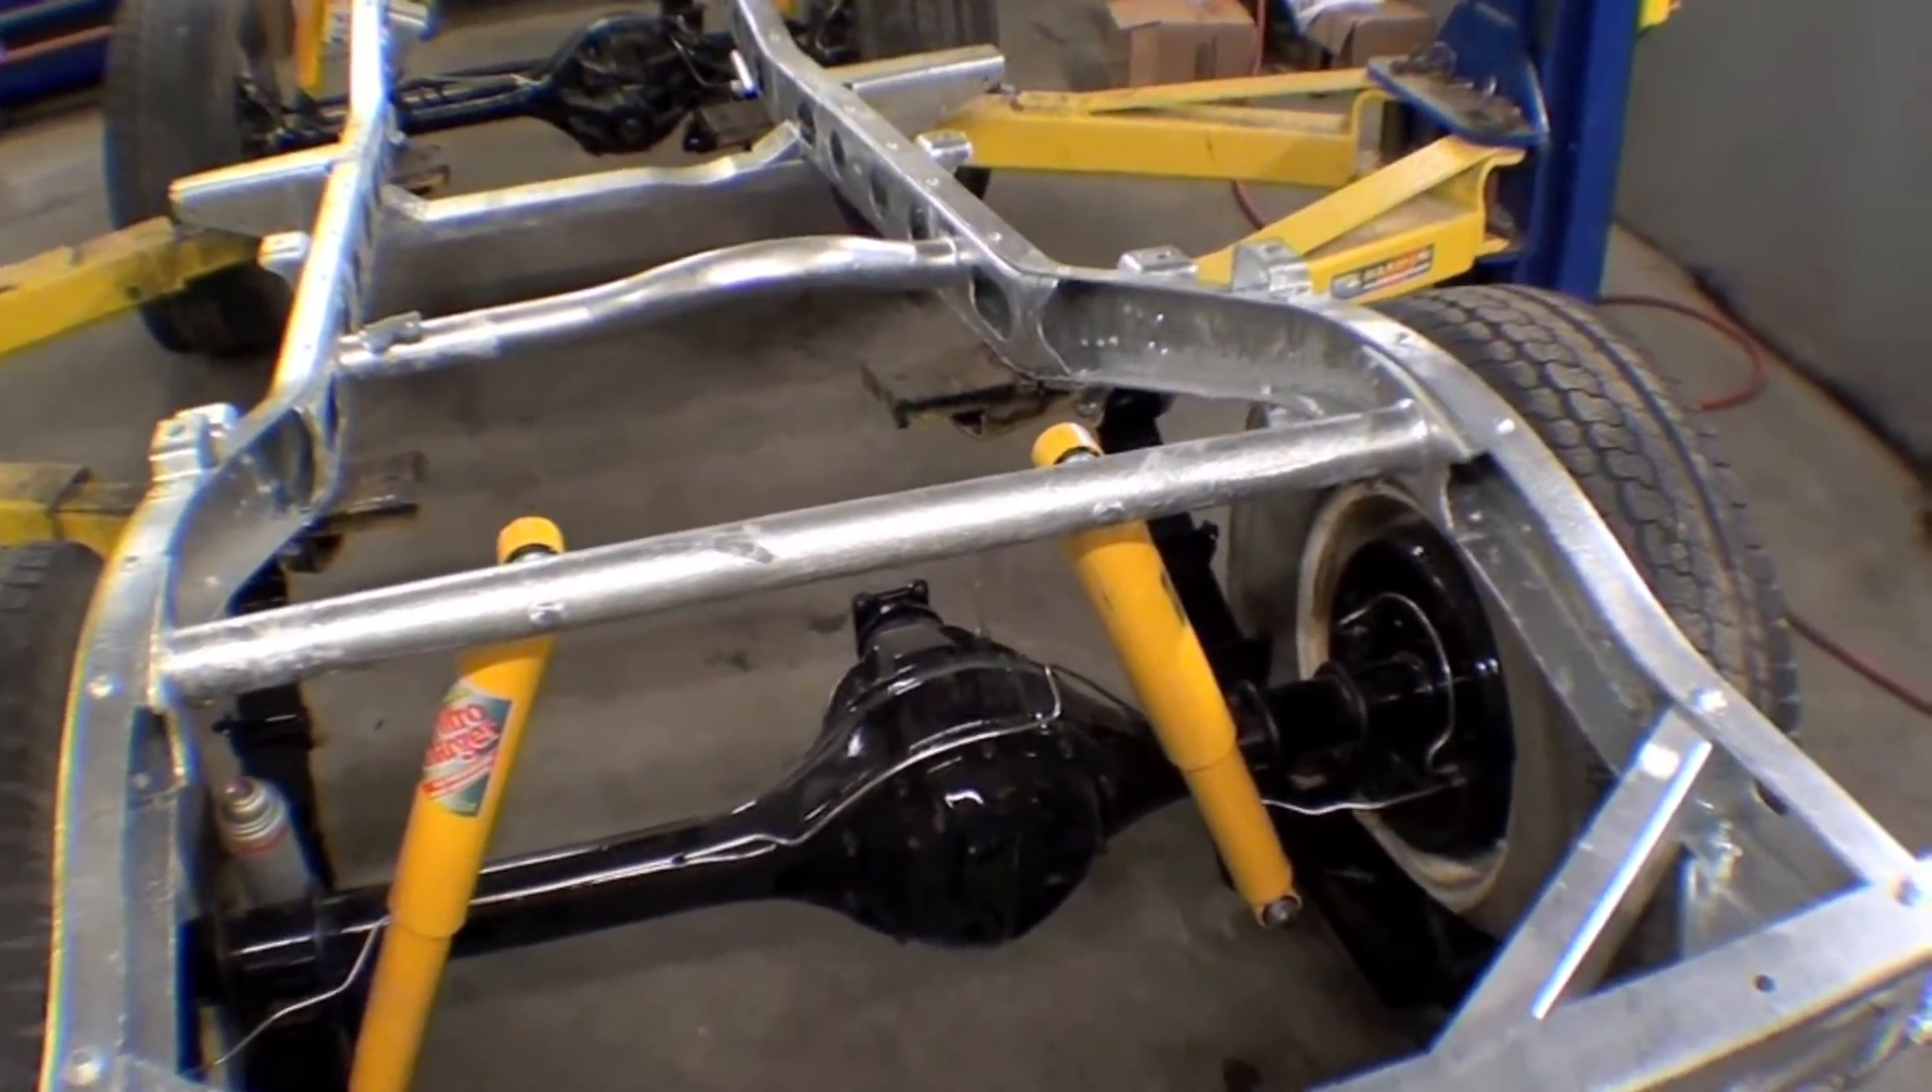And we can see that our axles which are already restored and done are there.